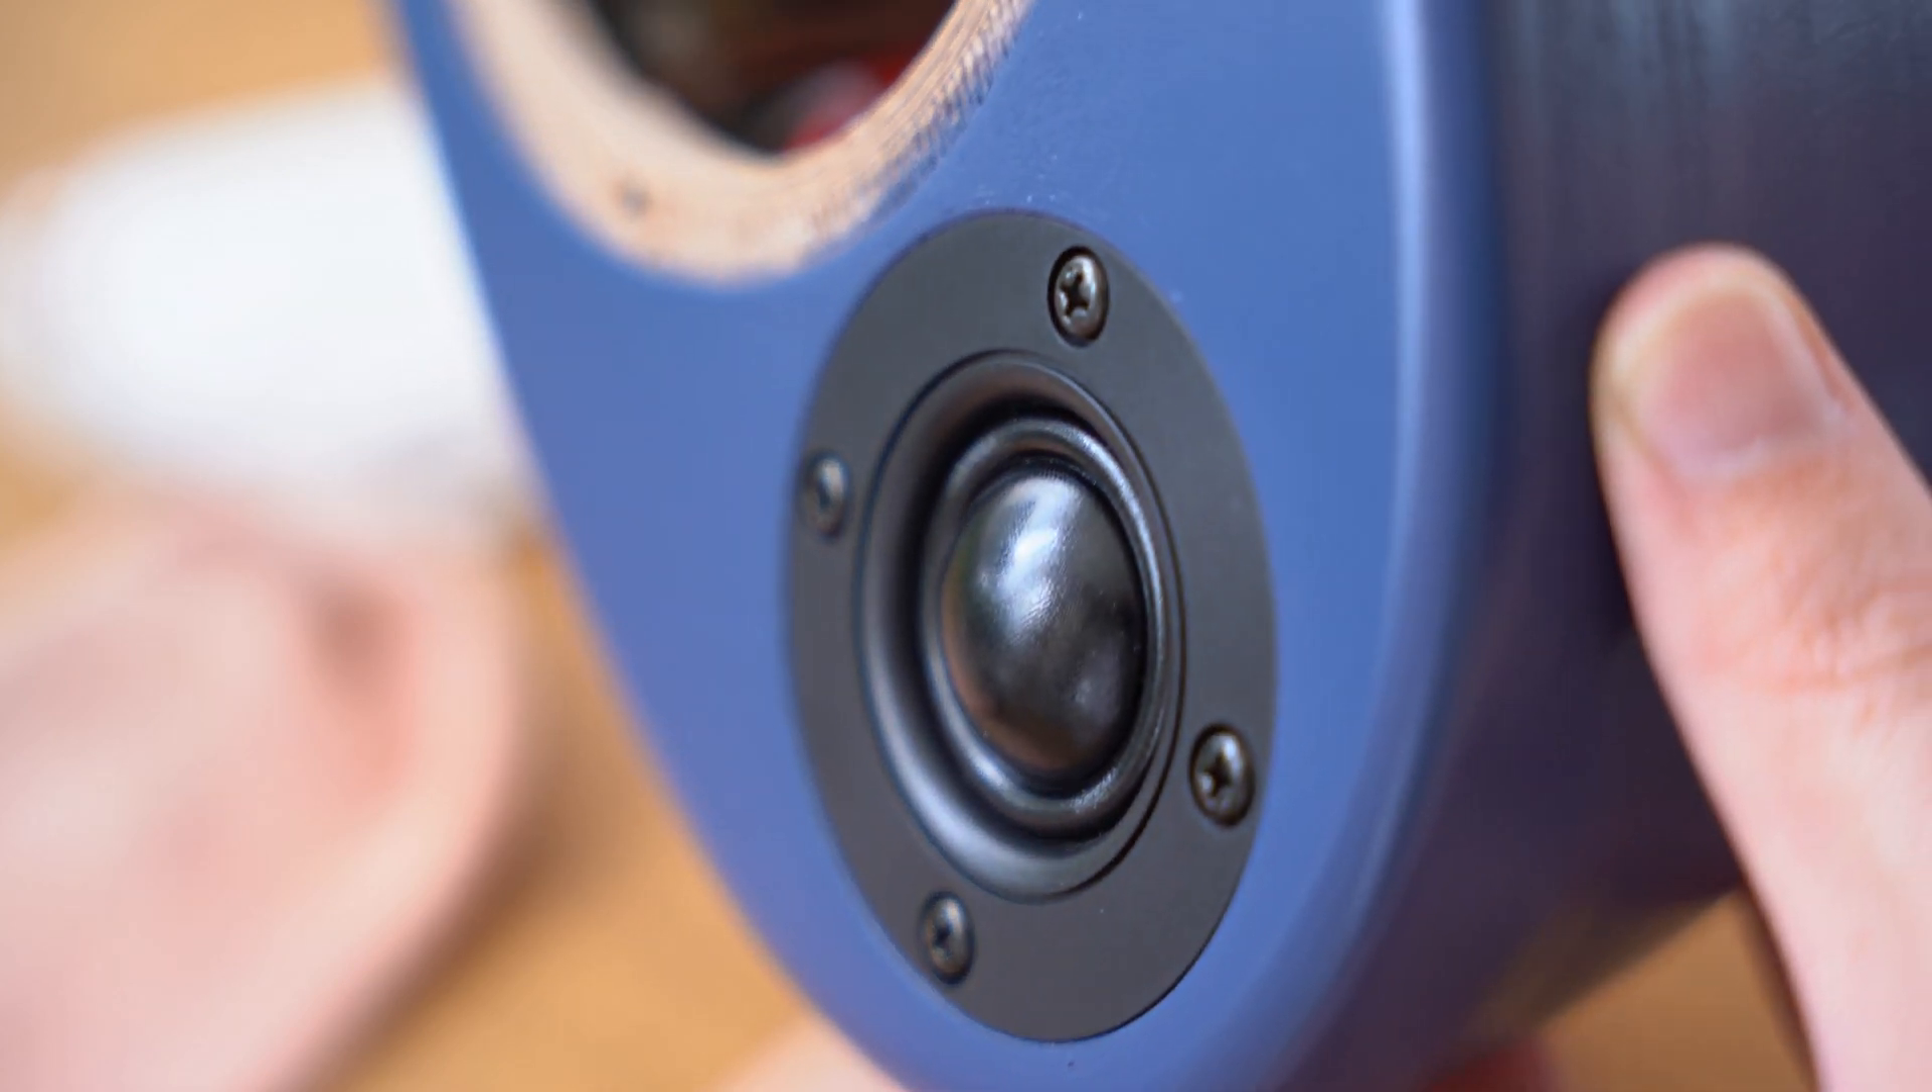The overall fit of the tweeter within the baffle is nearly spot on, with a smooth, flush transition between tweeter between tweeter and the baffle.